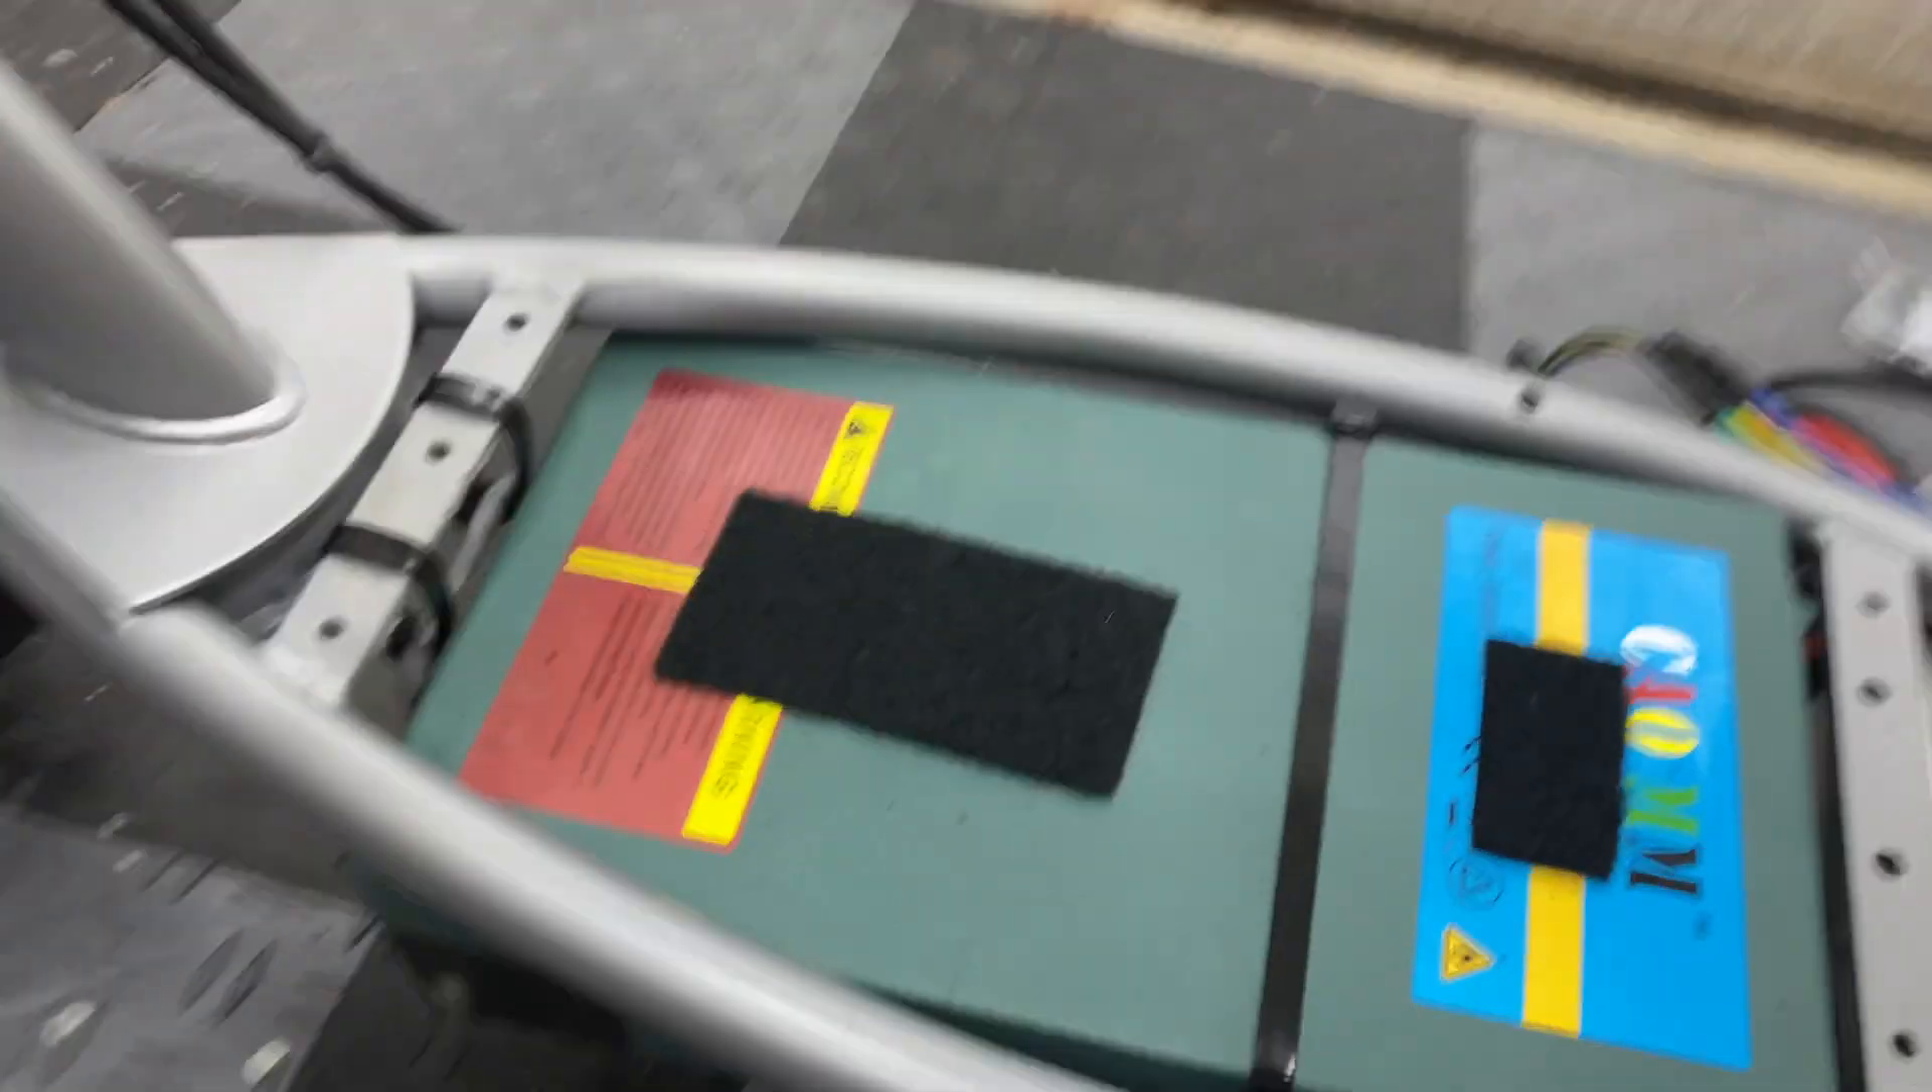All right got the battery fitted.